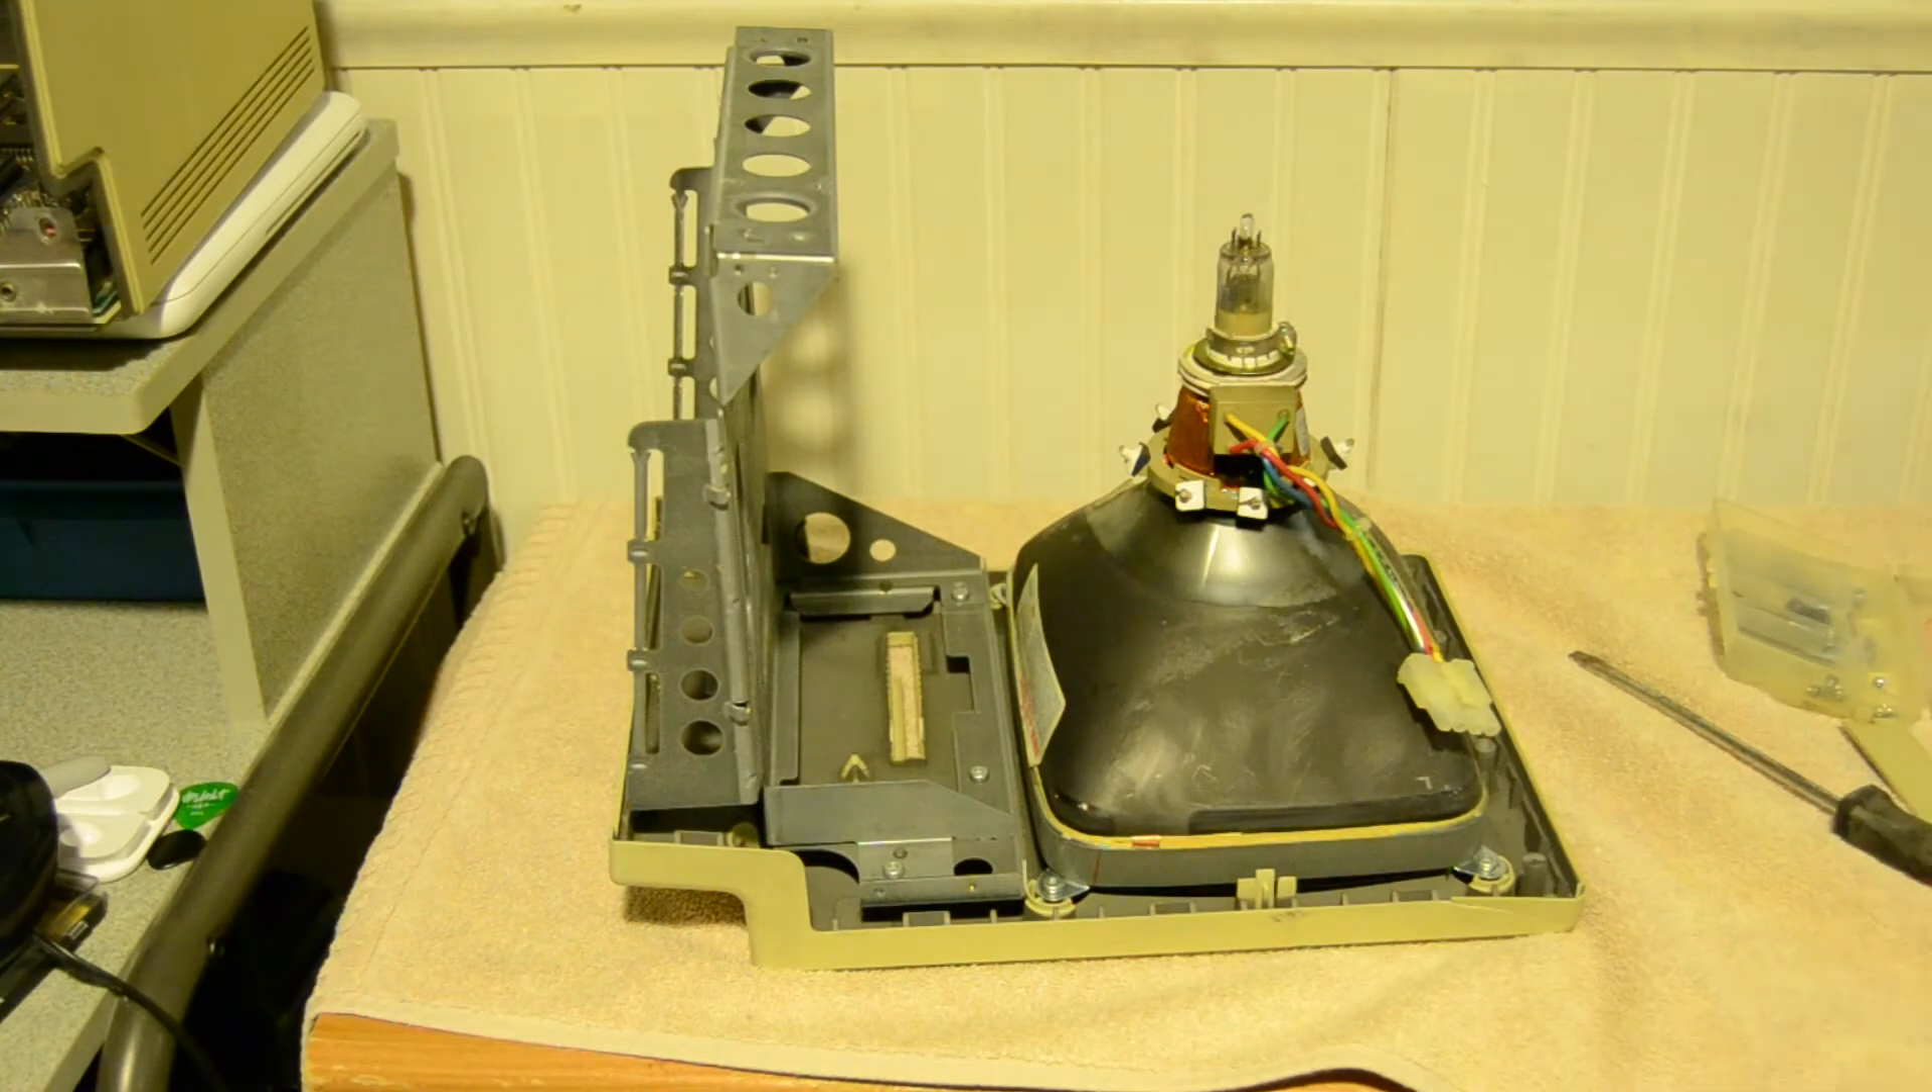So now that the analog board is out there's only two things left to take out which is the CRT itself and this metal frame.